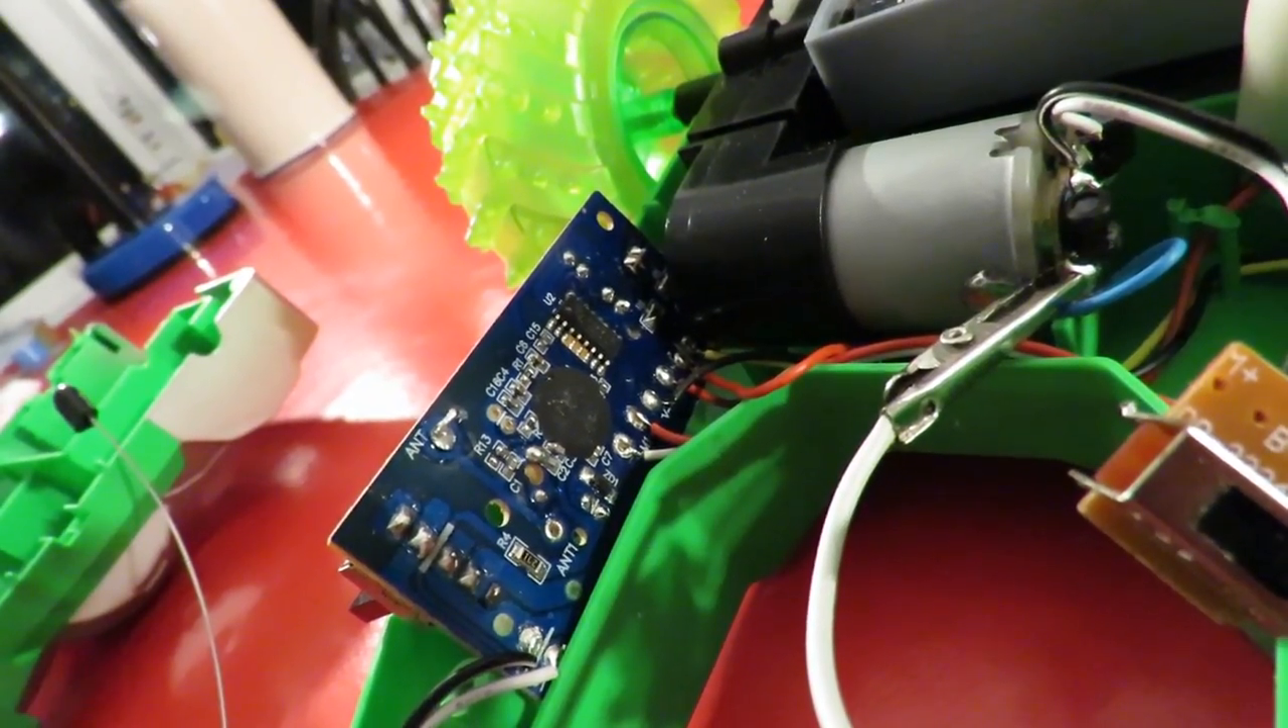Well we've got the receiver out where we can see it.